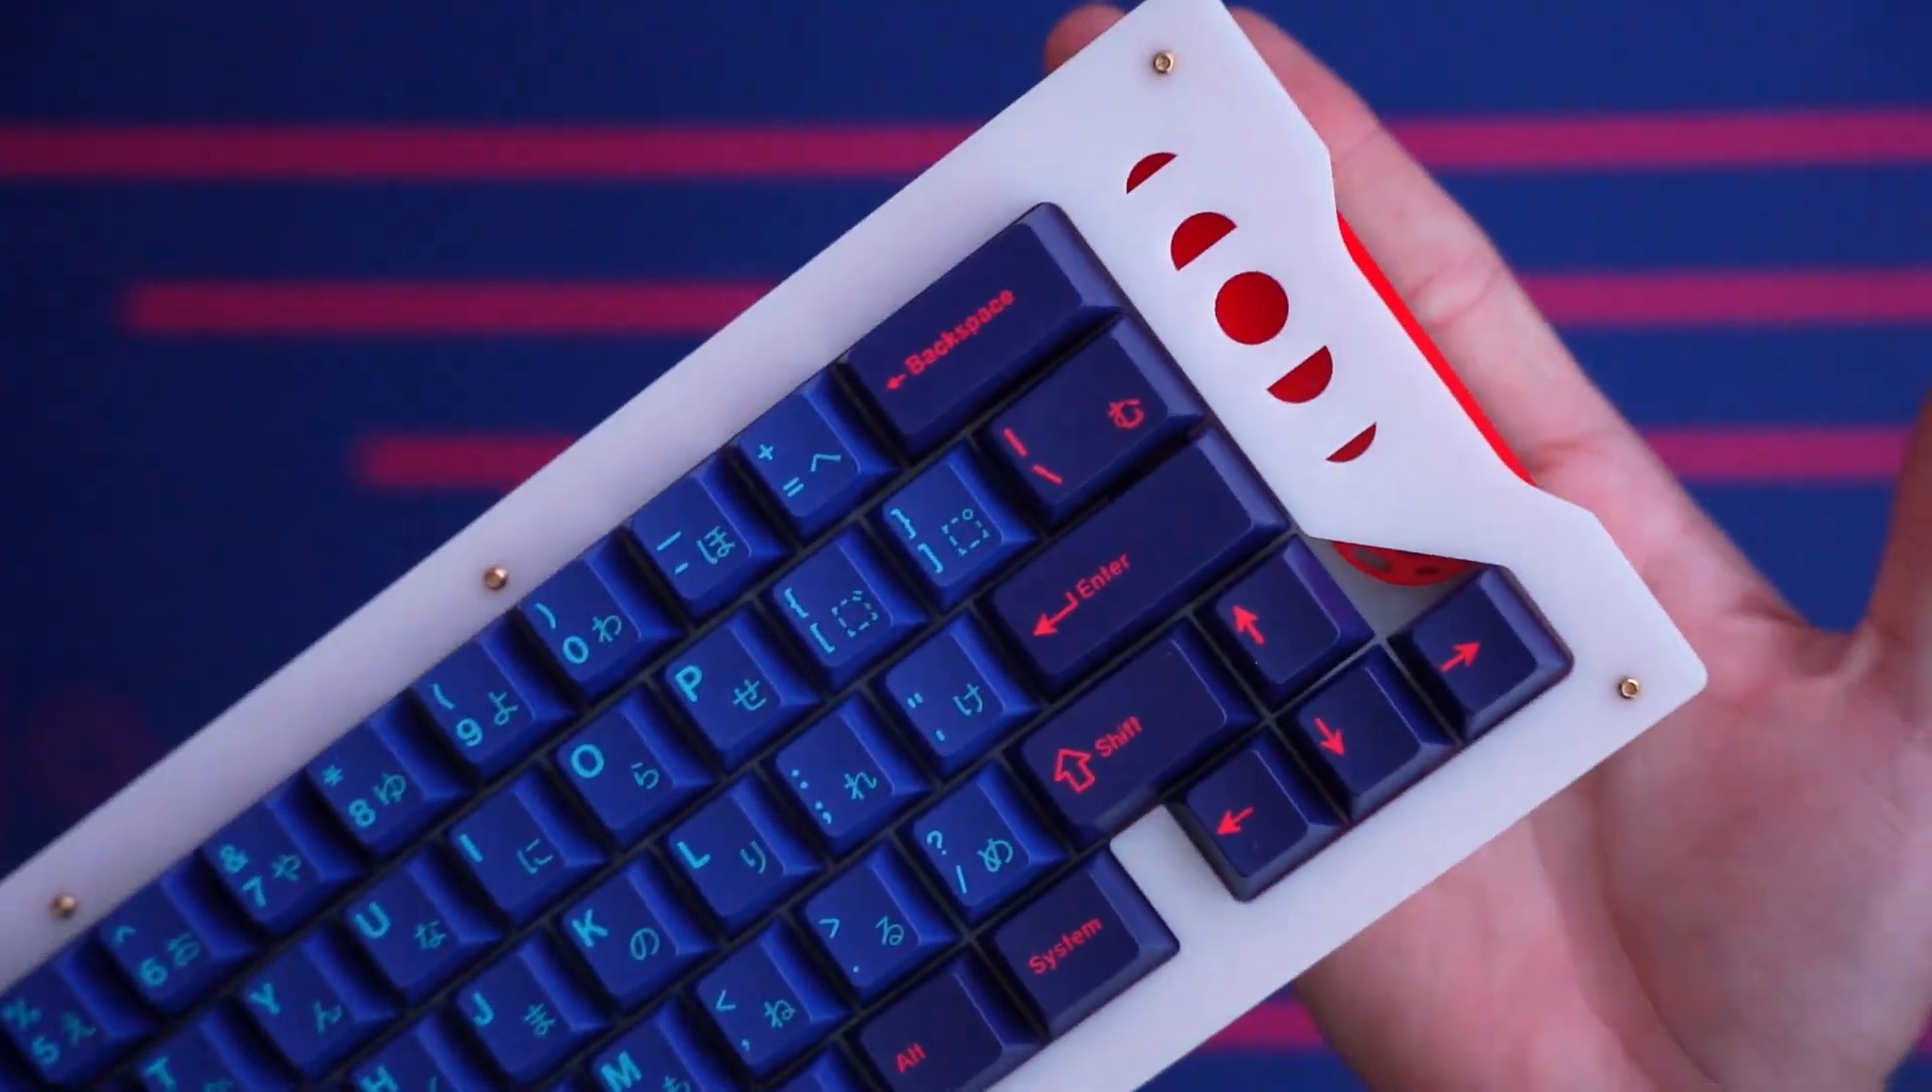And there we go, the board is all assembled.